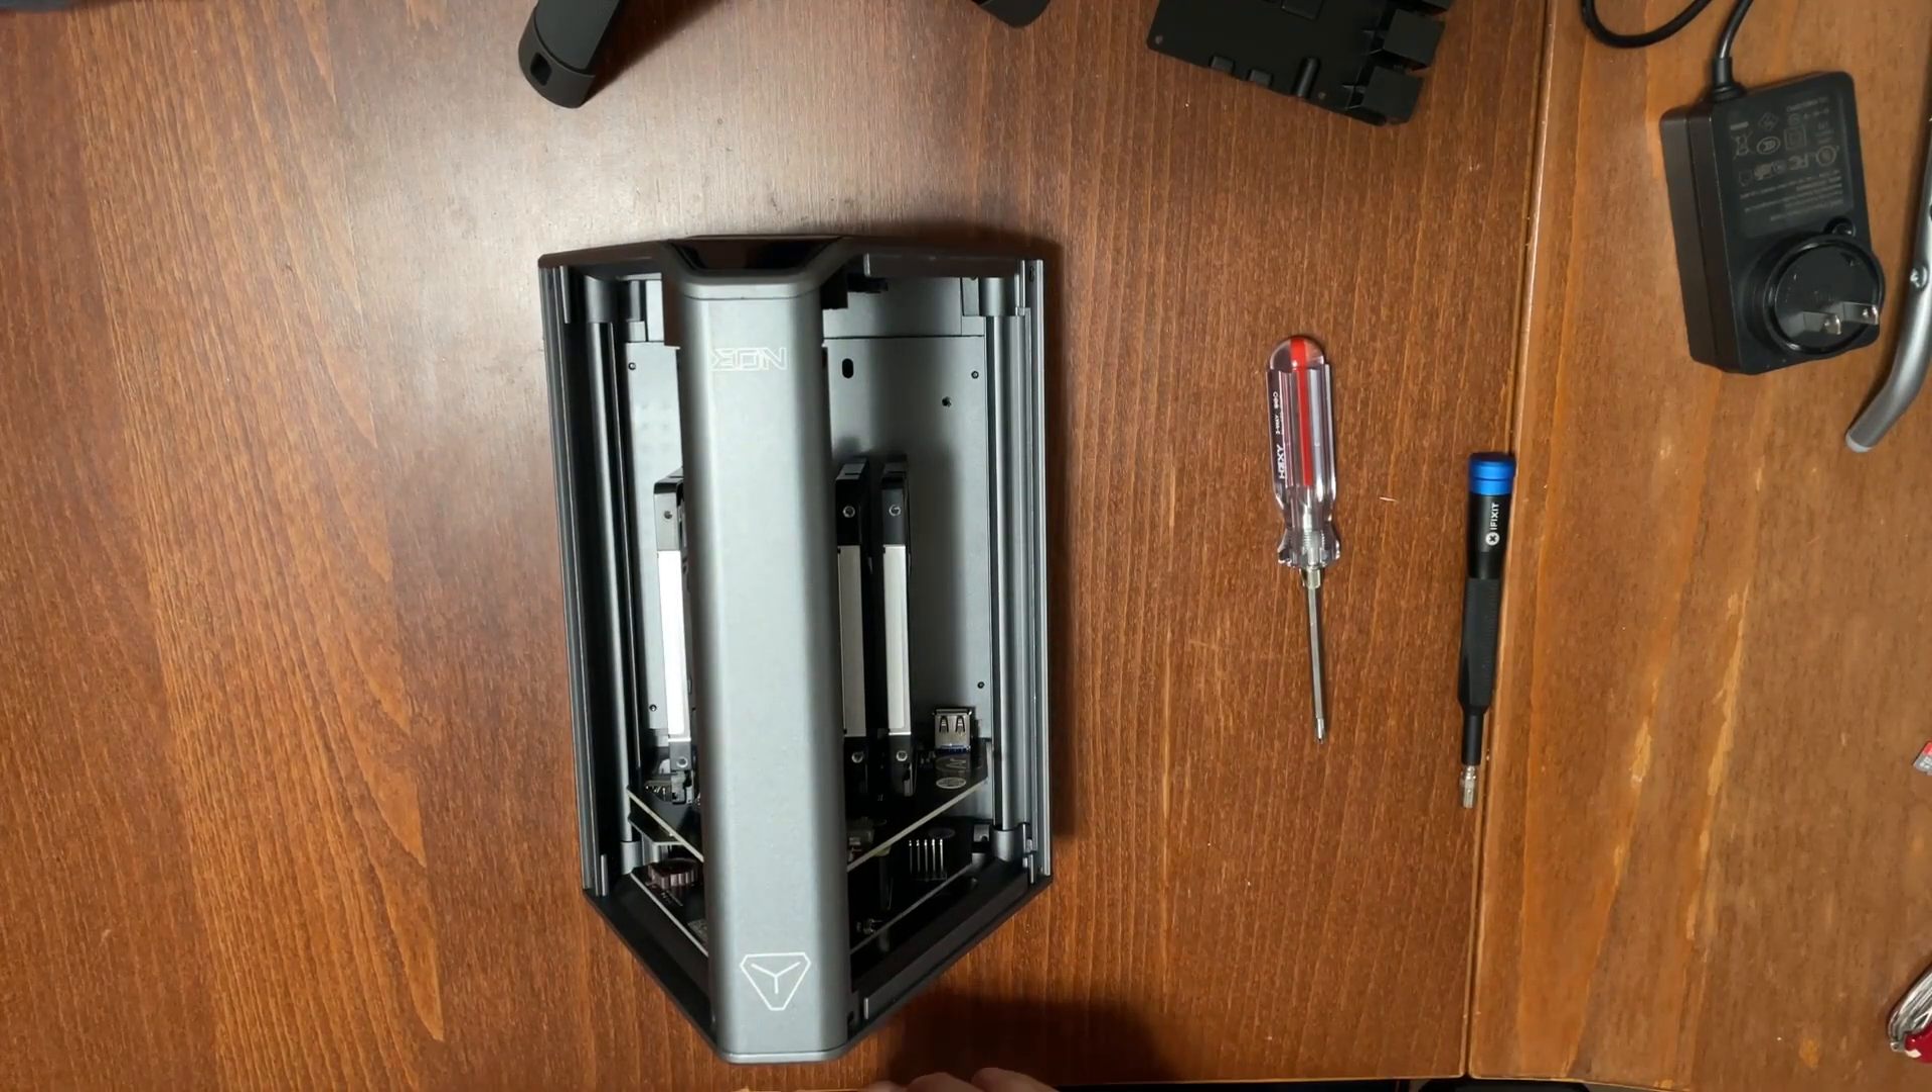Last thing that we have to do is put the face plates back on.